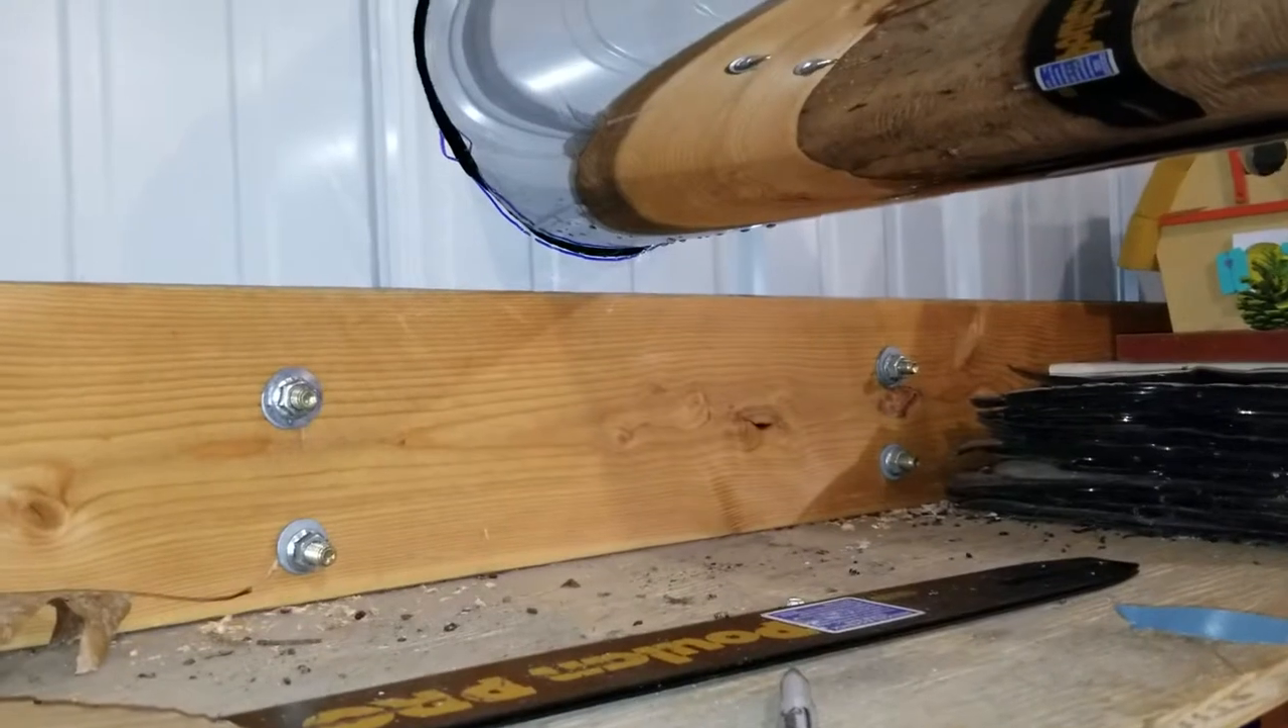So, here is the bolts that I ran through for the support.